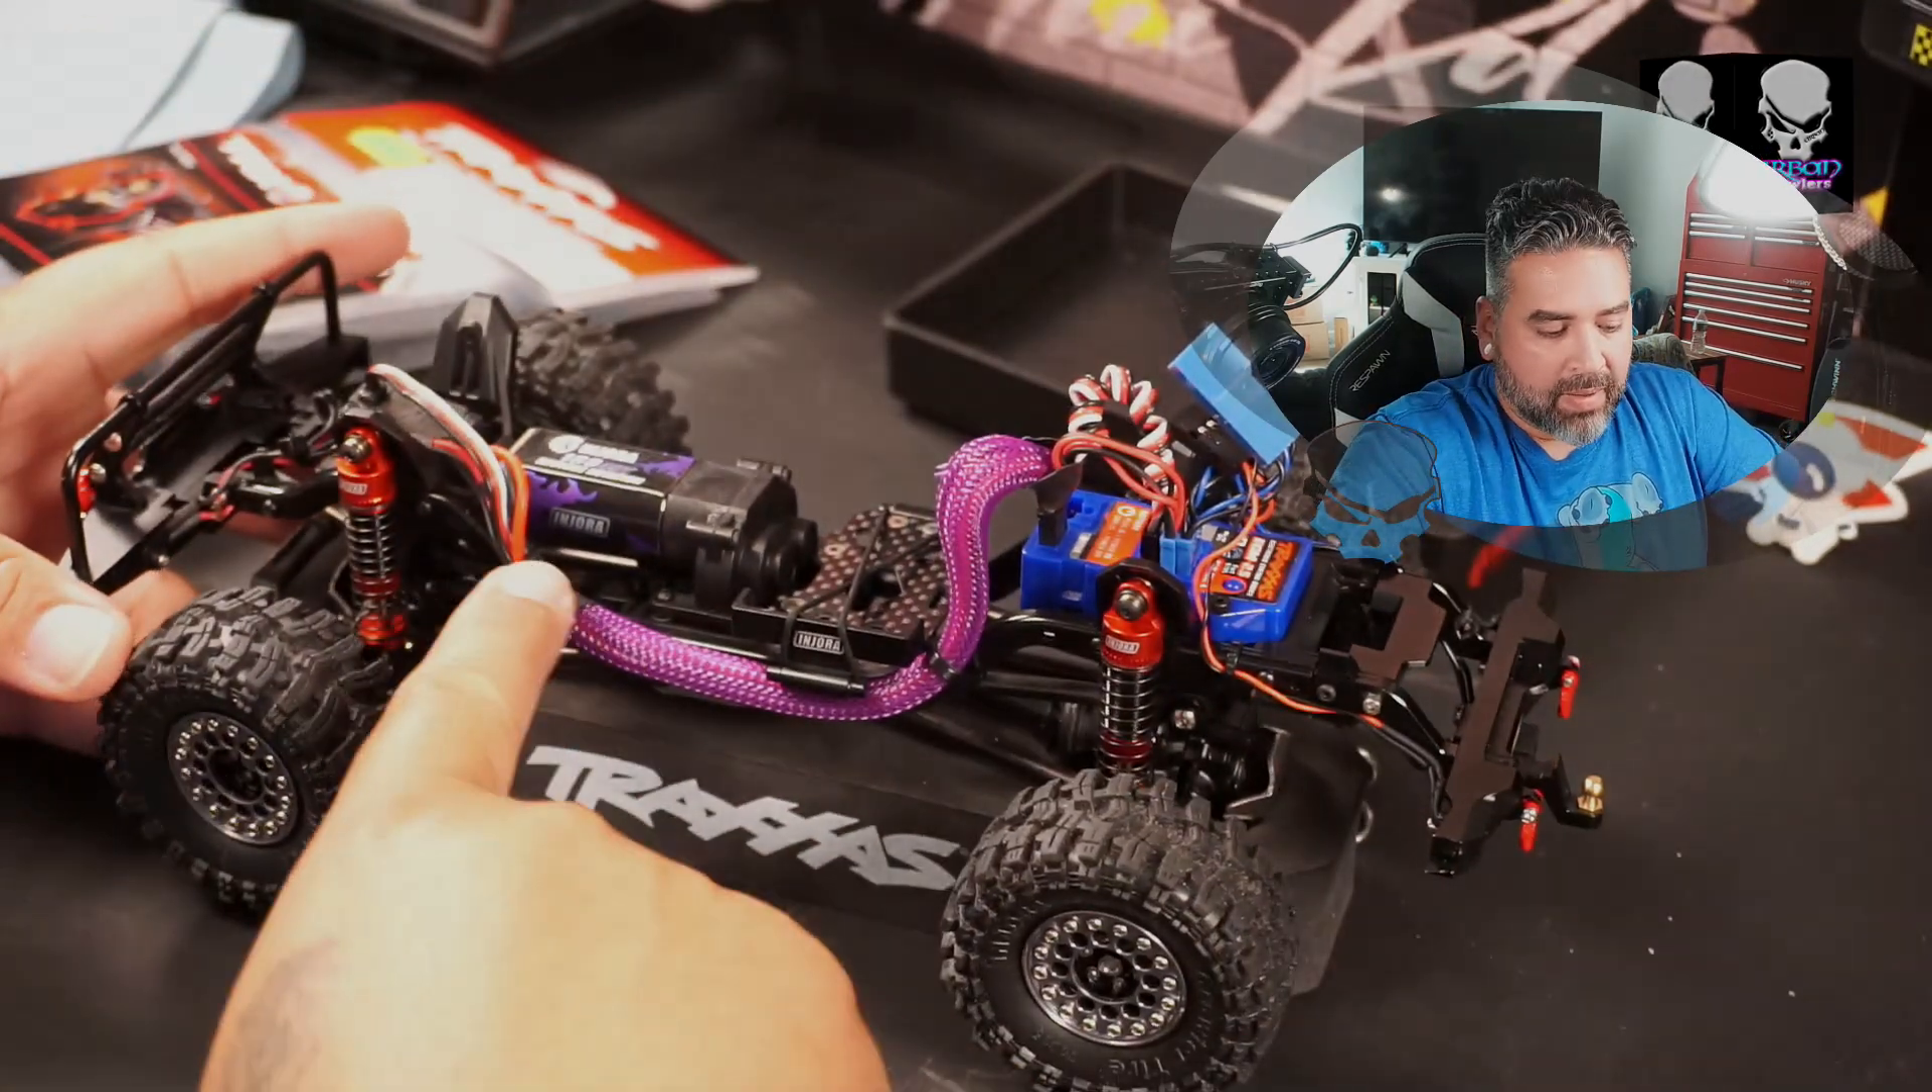It's all wired up very nice and neat on the opposite side i actually put in some loom so everything is running through this already.